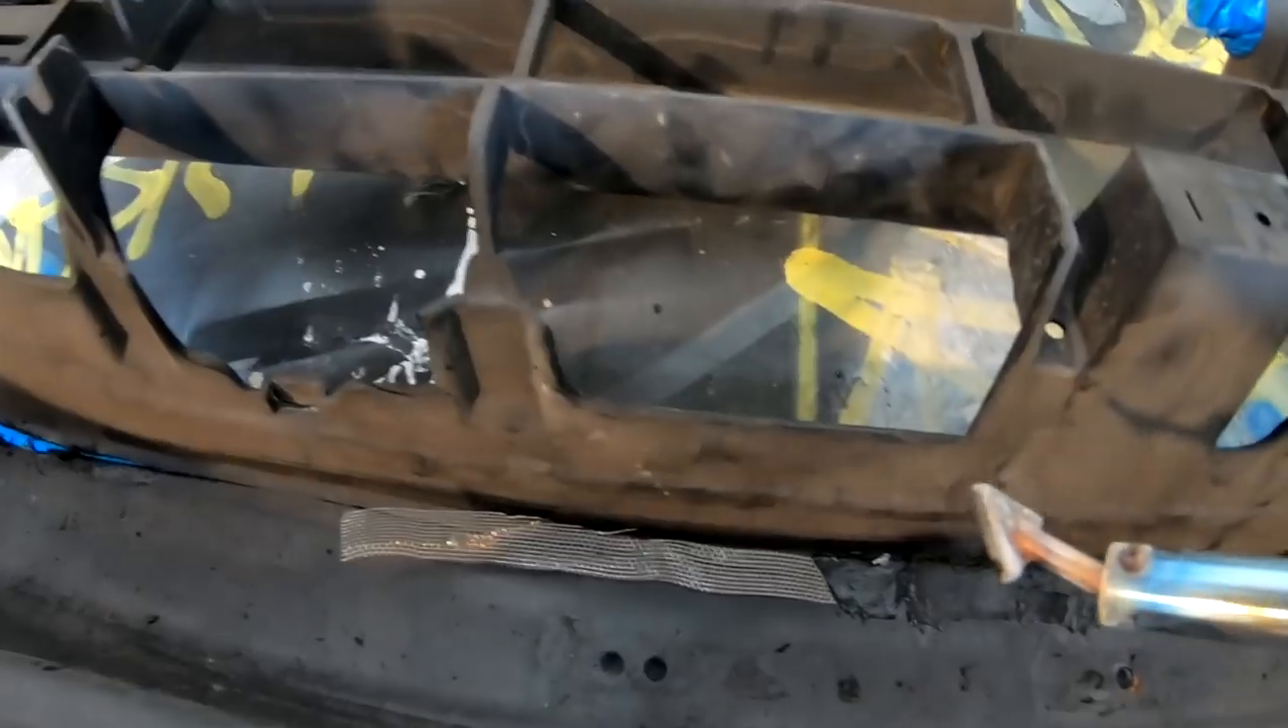So, what we do, the metal mesh is there. I have not added any material at all.